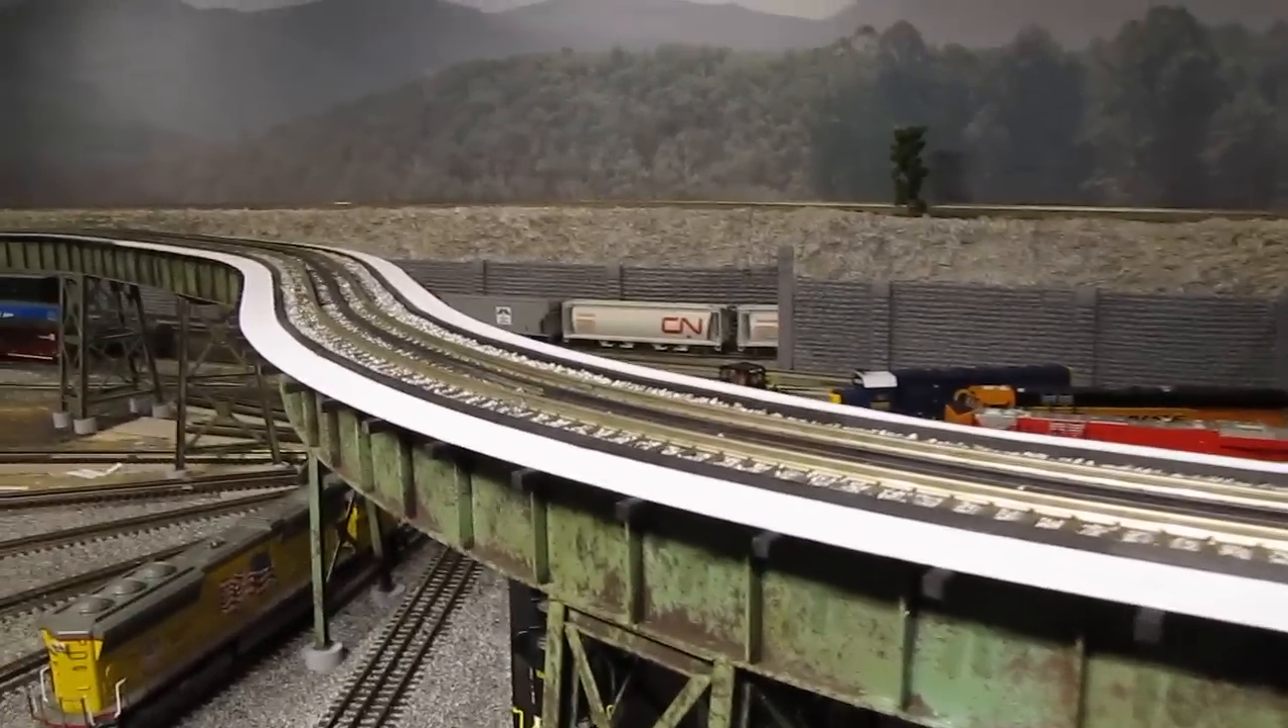And so, now the only thing to do is to add the handrails.